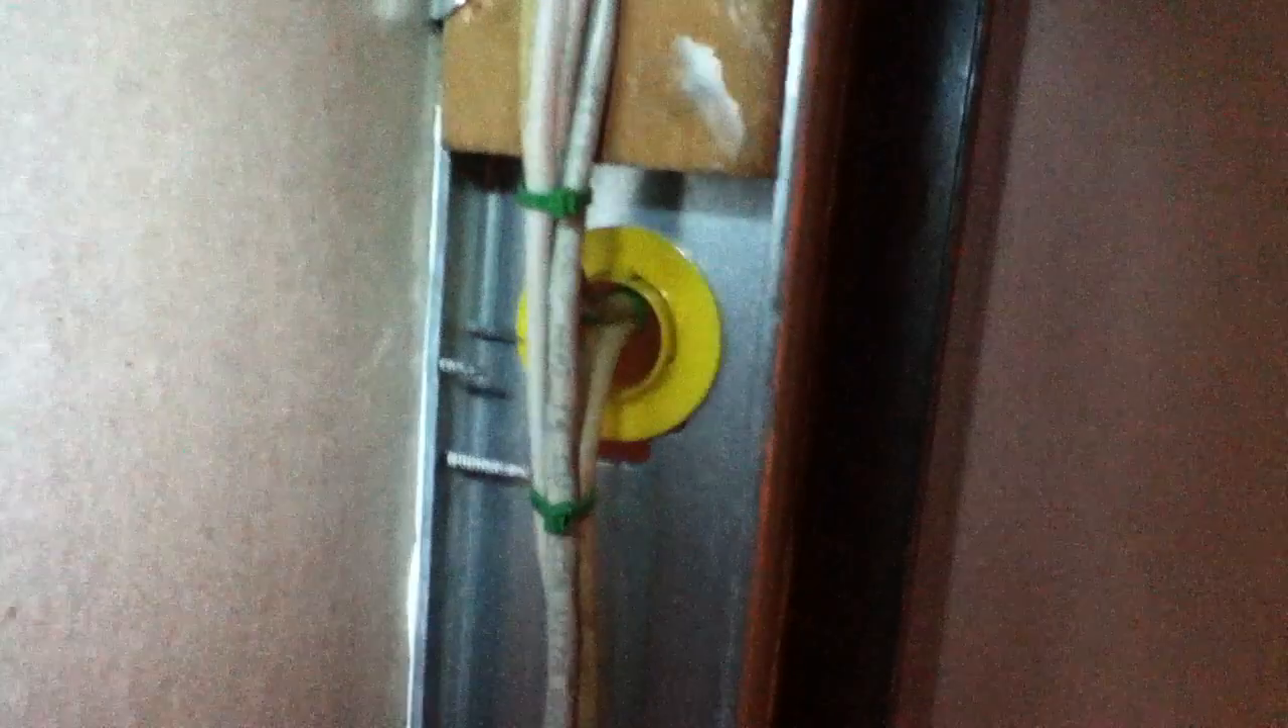The cable is tied together. Secured. Going up into the bulkhead.